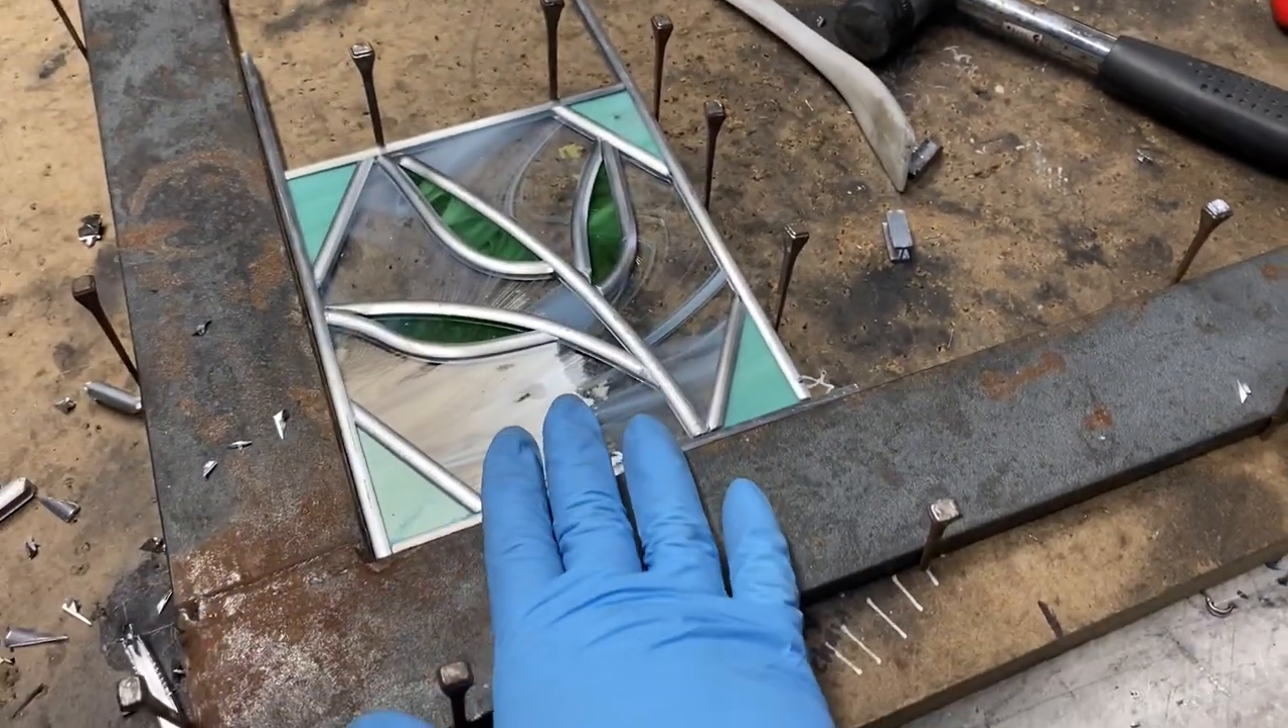You can see that the frame is still extending way beyond what it needs.